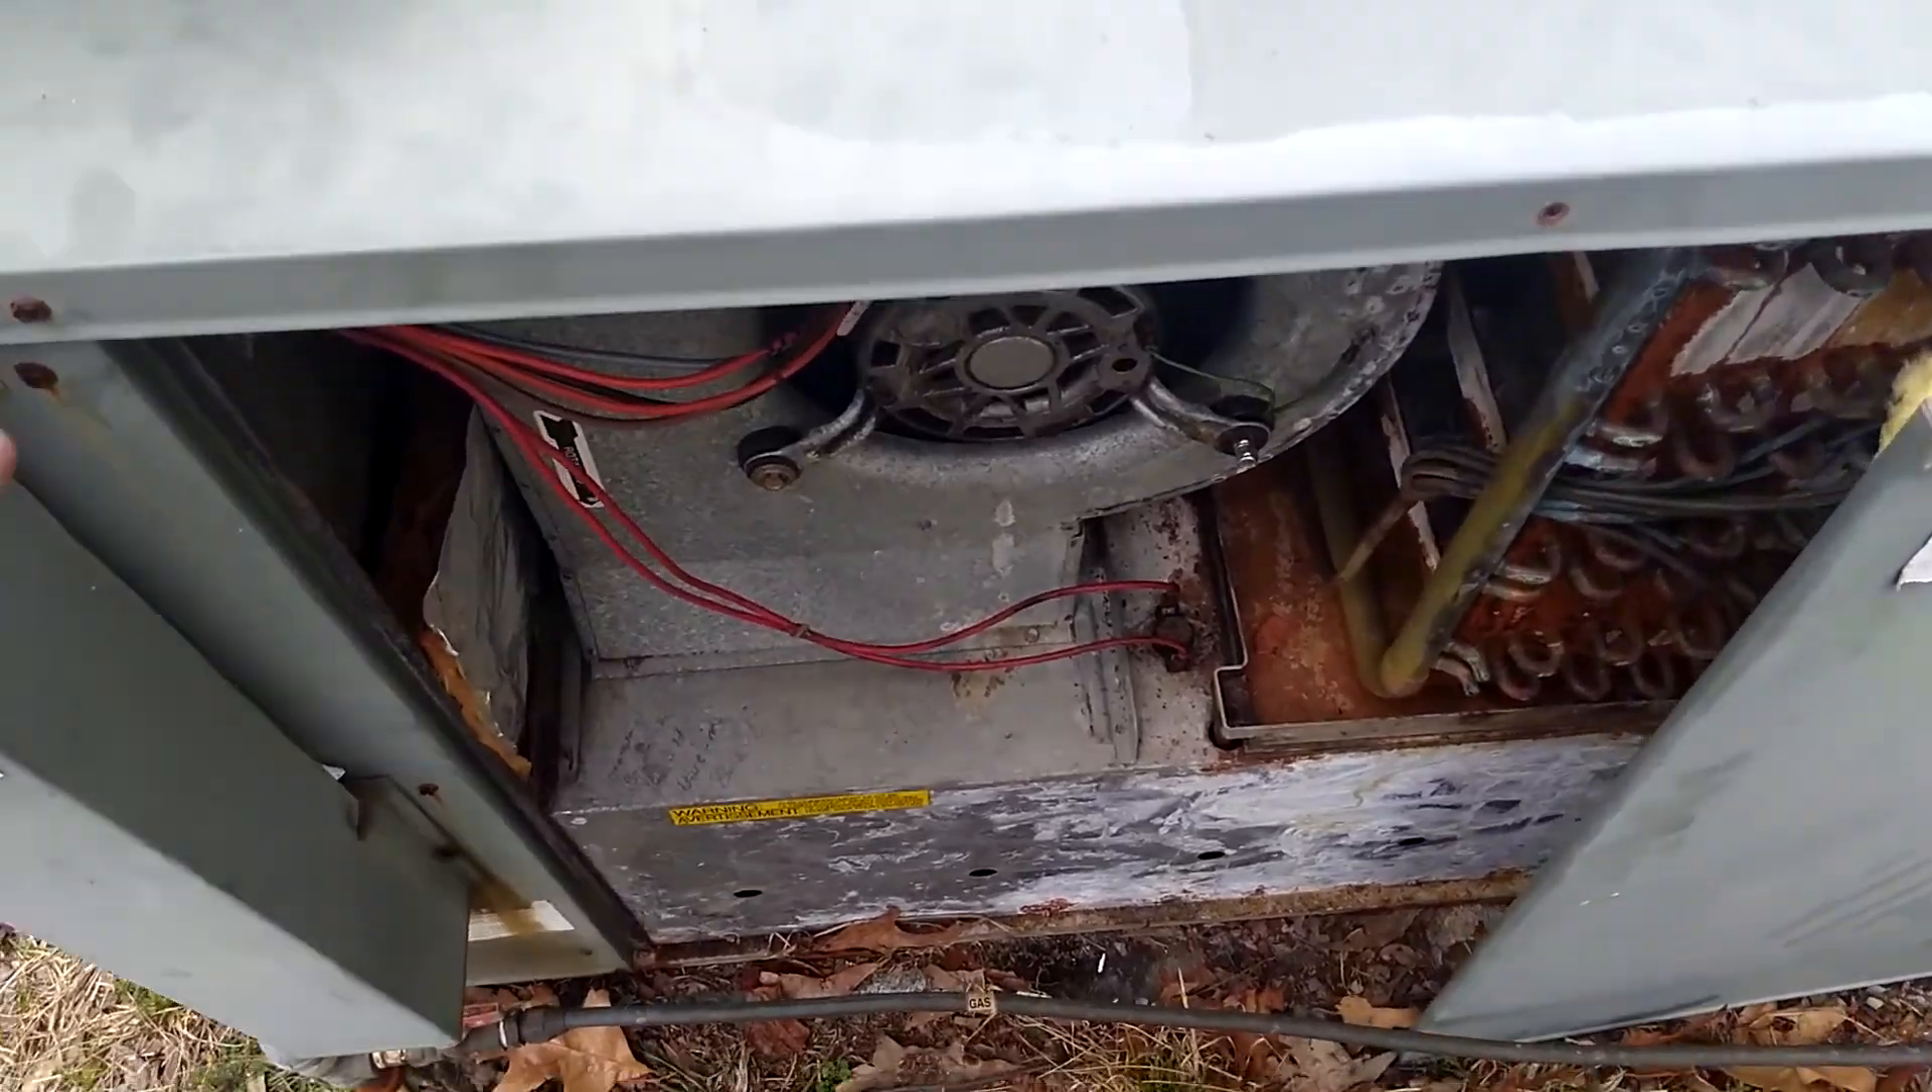All right we got the motor and assembly and everything back in.